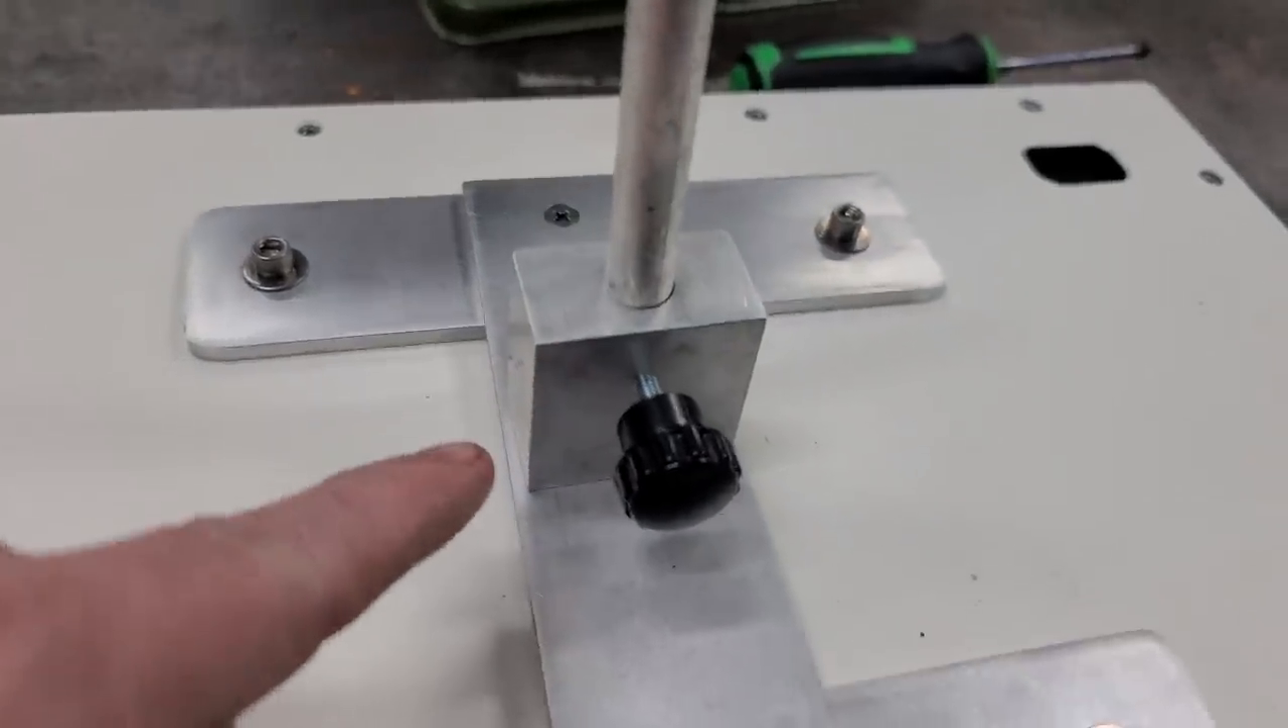Okay, now we're finished with our block I put this handle in it.